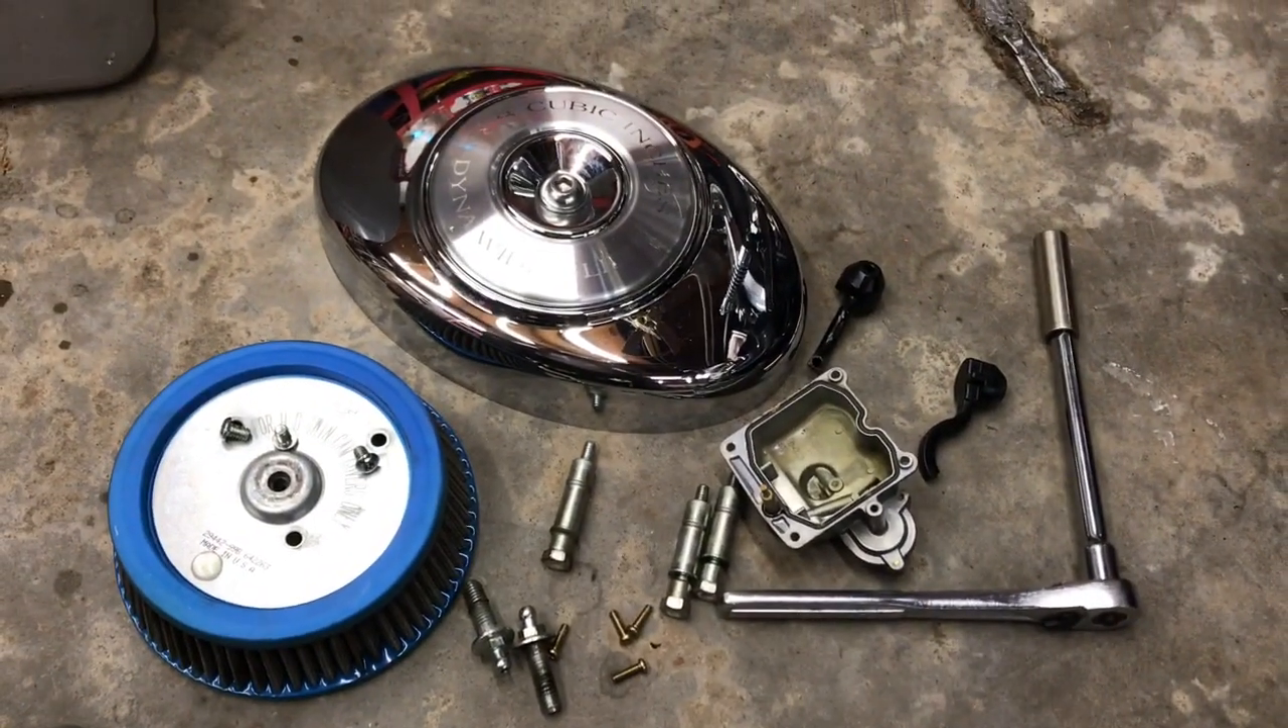Now, friends, what I ended up doing, first of all, I went ahead and took my air cleaner off and I have a aftermarket style air cleaner on this thing, kind of like your K &N design.